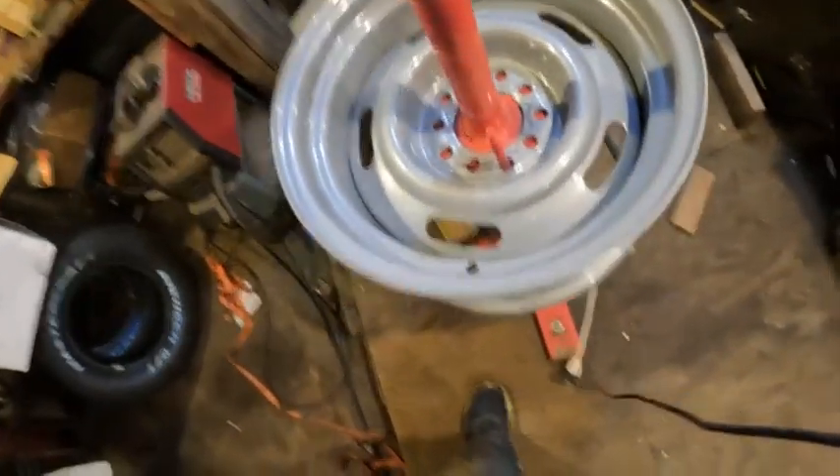Okay so I have the rim on here getting ready to put the valve stem in.